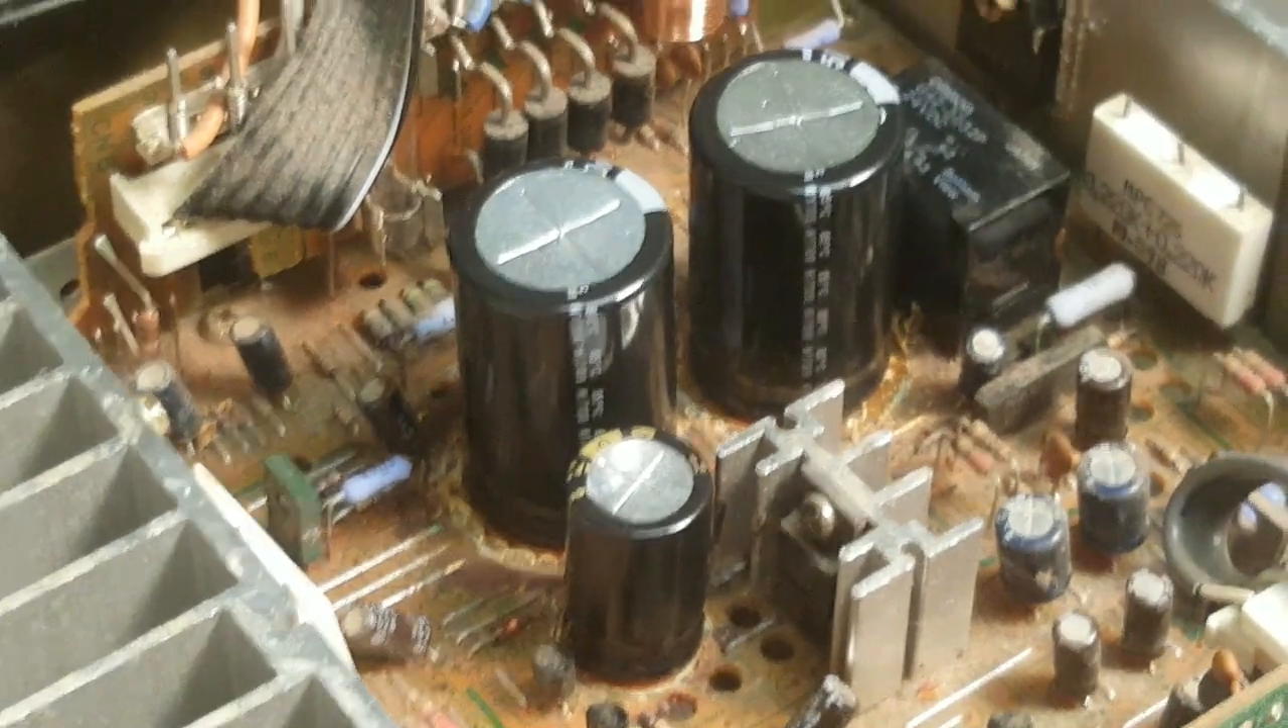And so to look at it from the top we got our three new capacitors in.